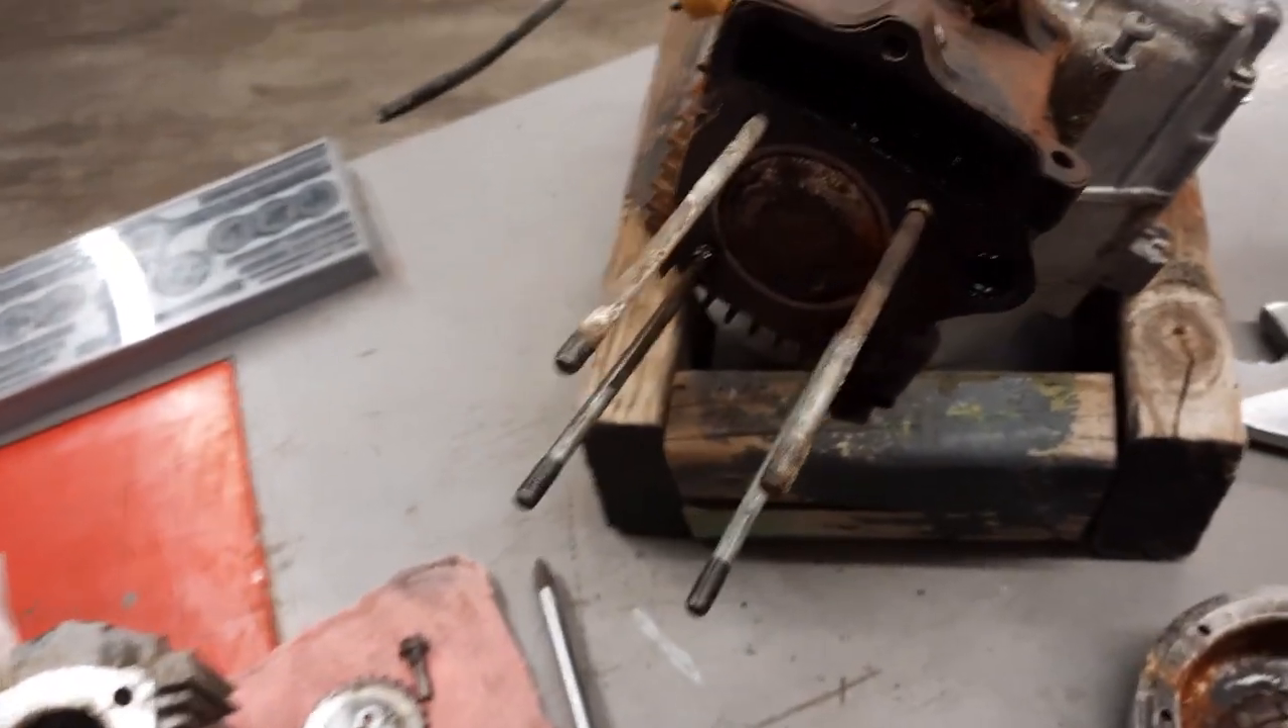And I got the head off.